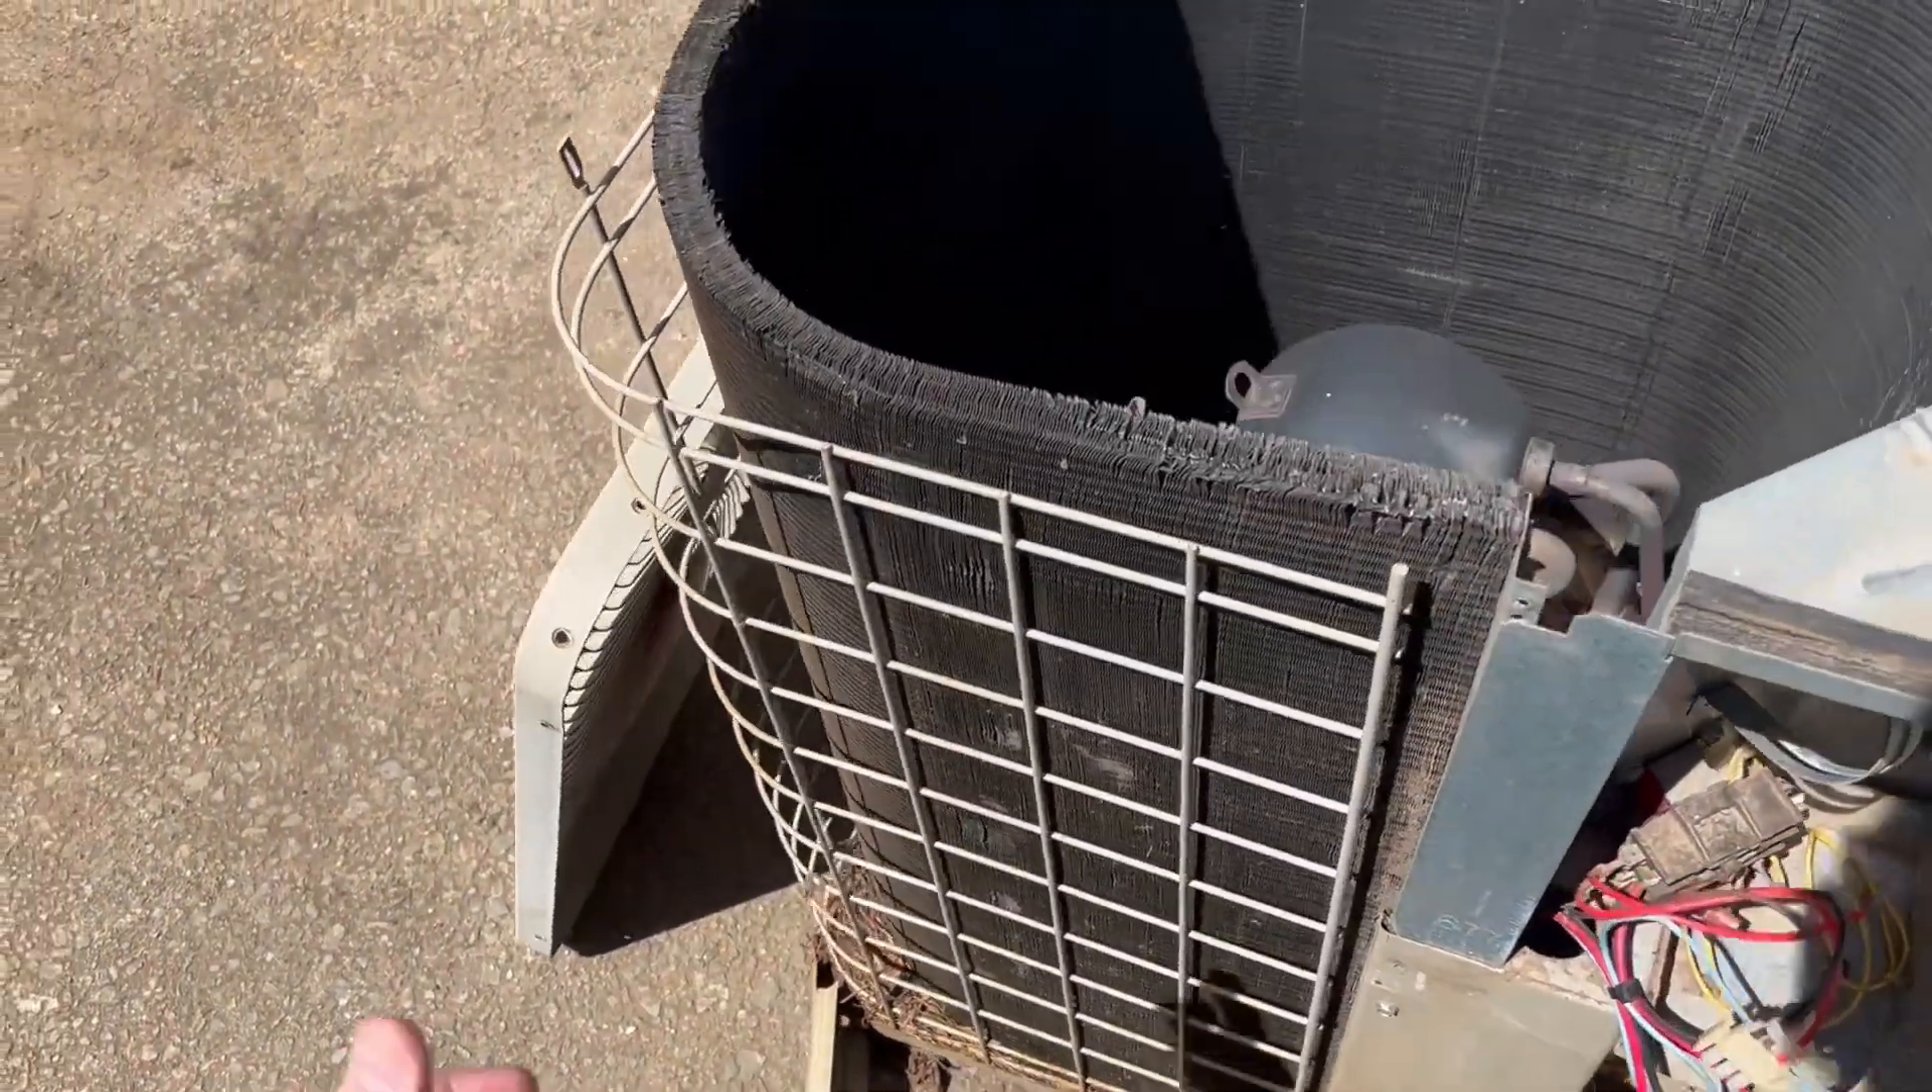We've already gotten this unit a little bit taken apart.